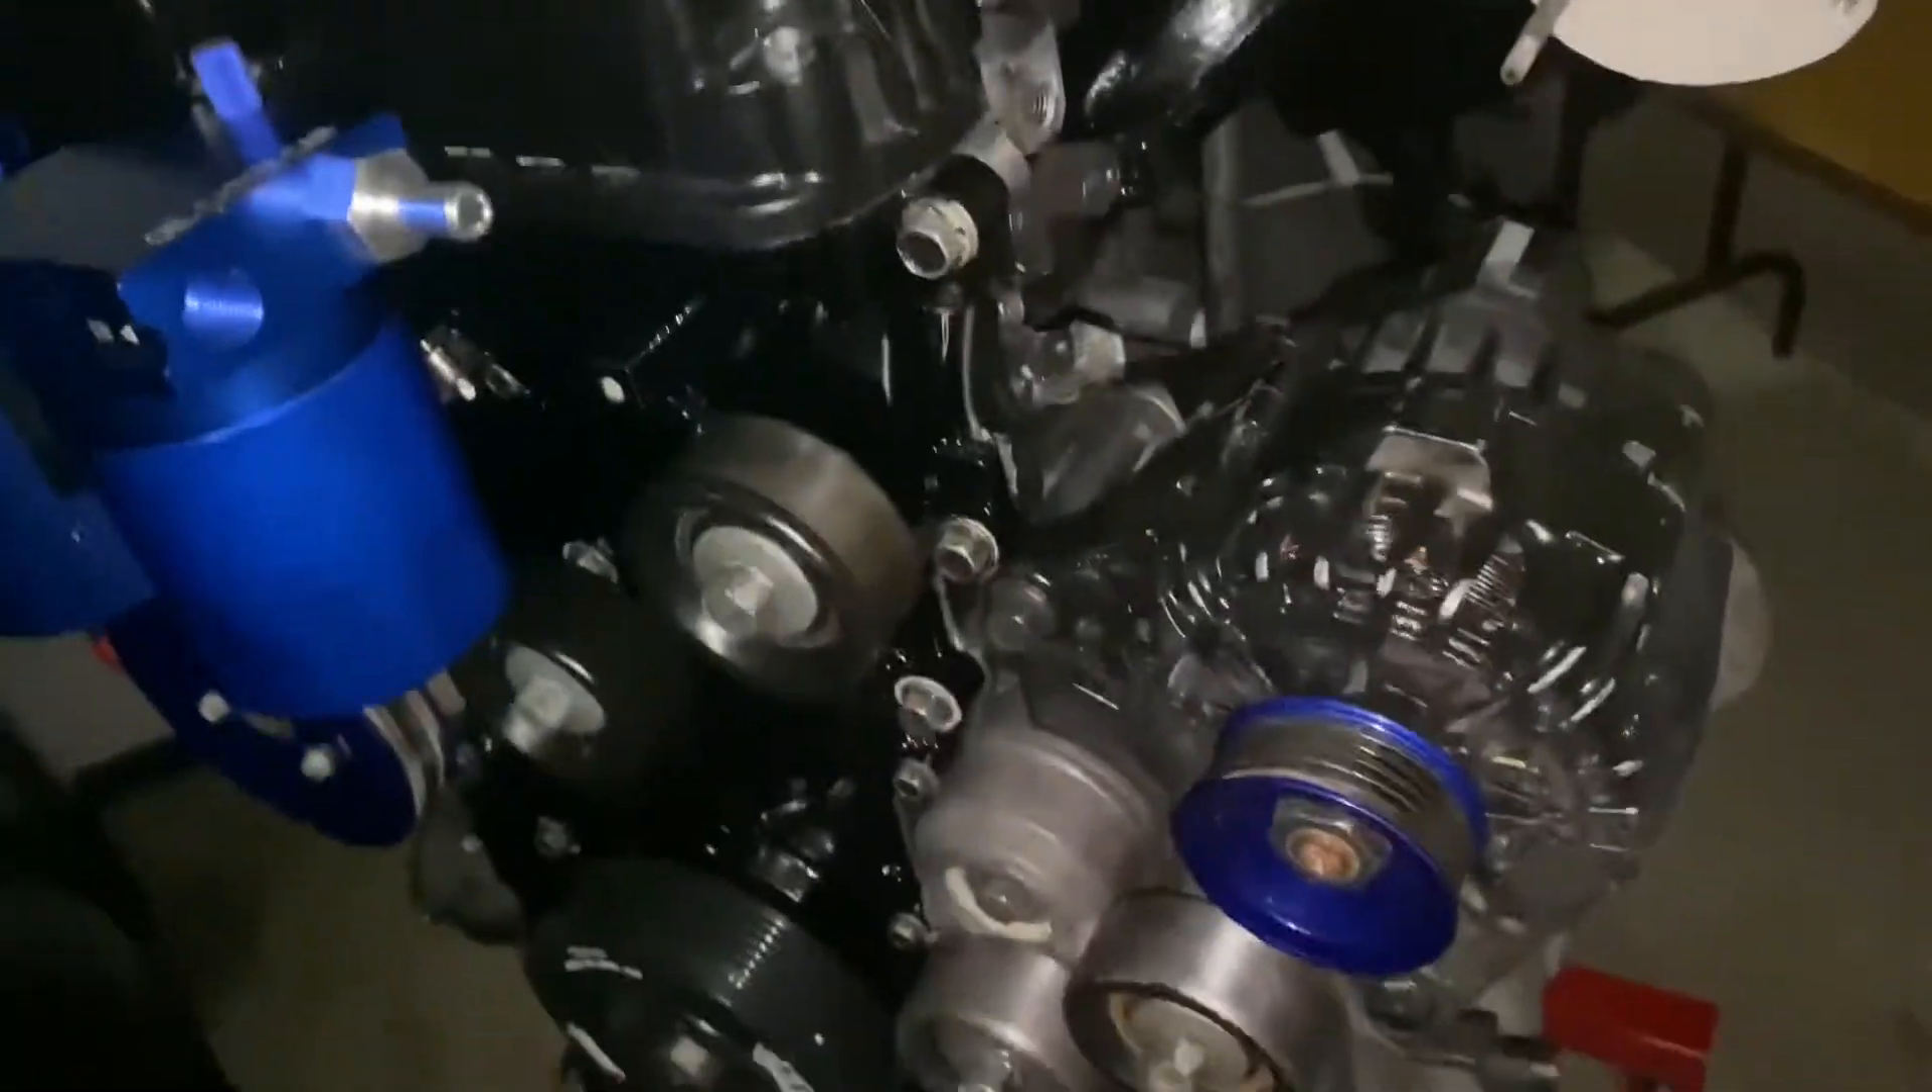The belt's not on i'll do that last.